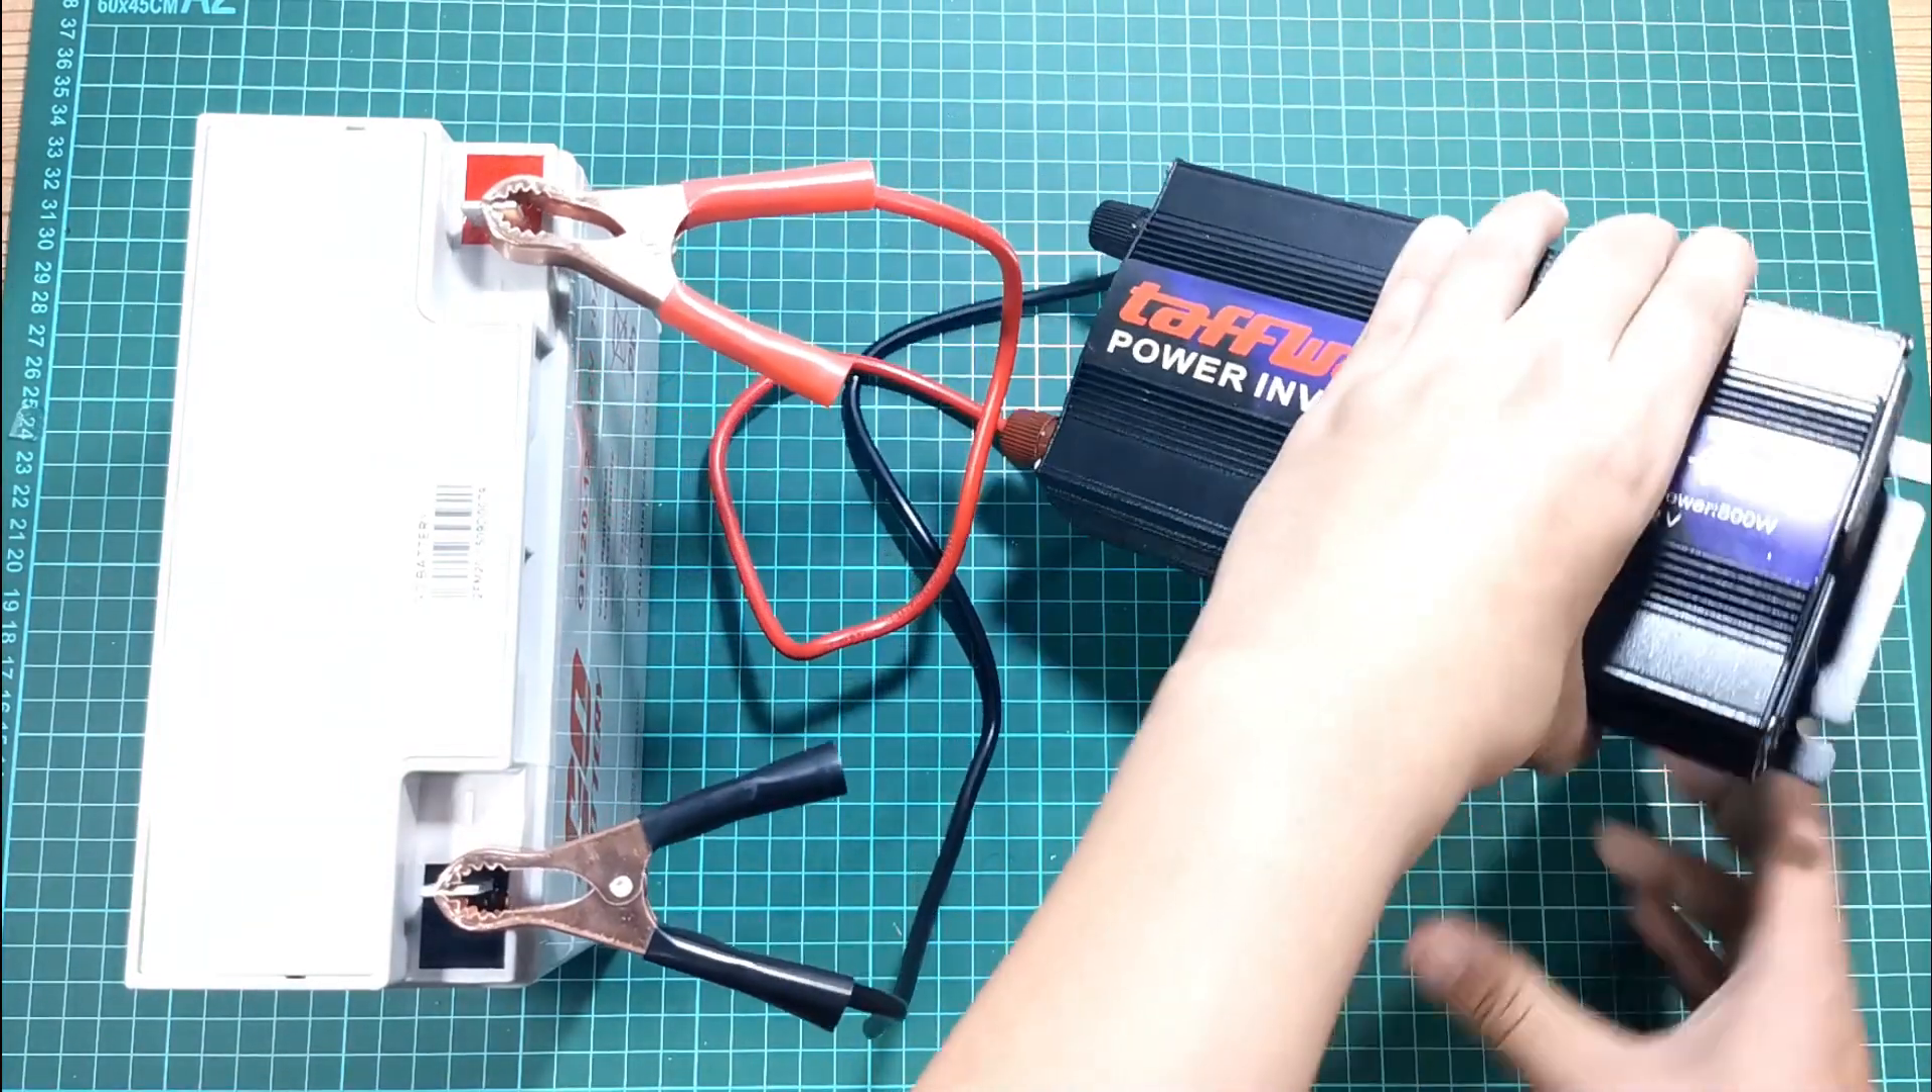Jadi teman-teman di inverter ini sudah terpasang dari aki.